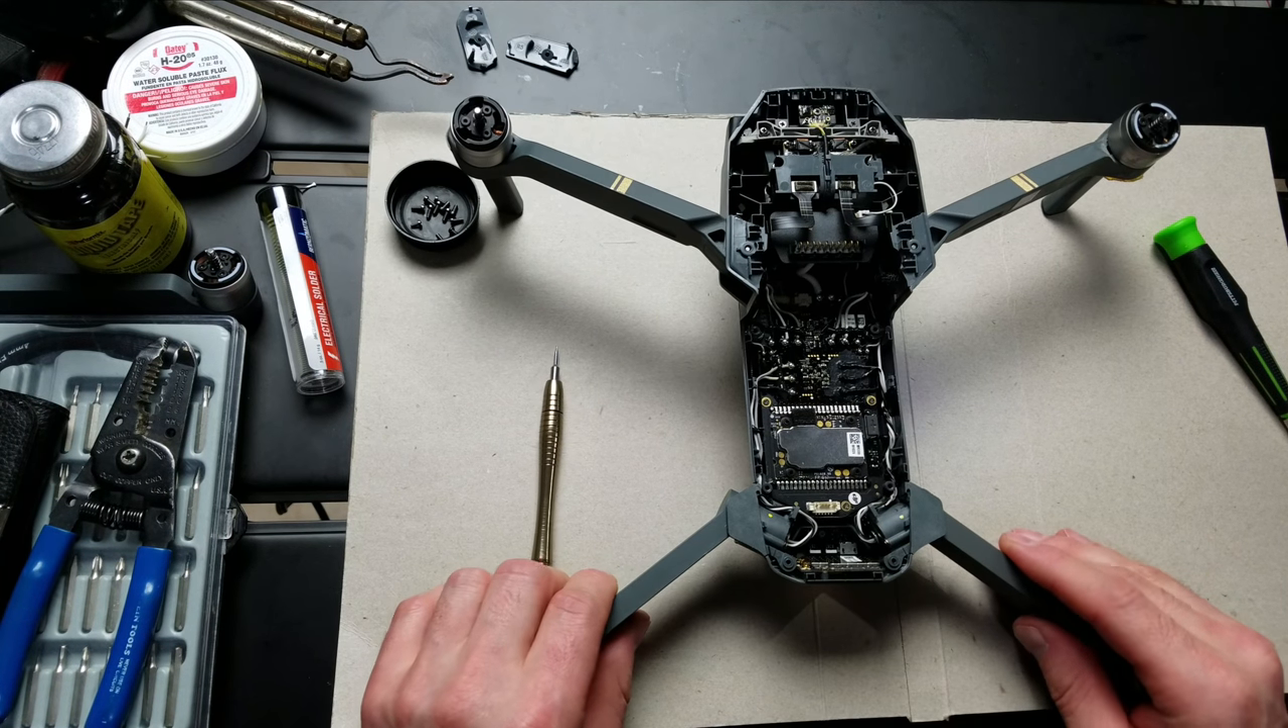Now we have exposed ourself to the inside of the drone.